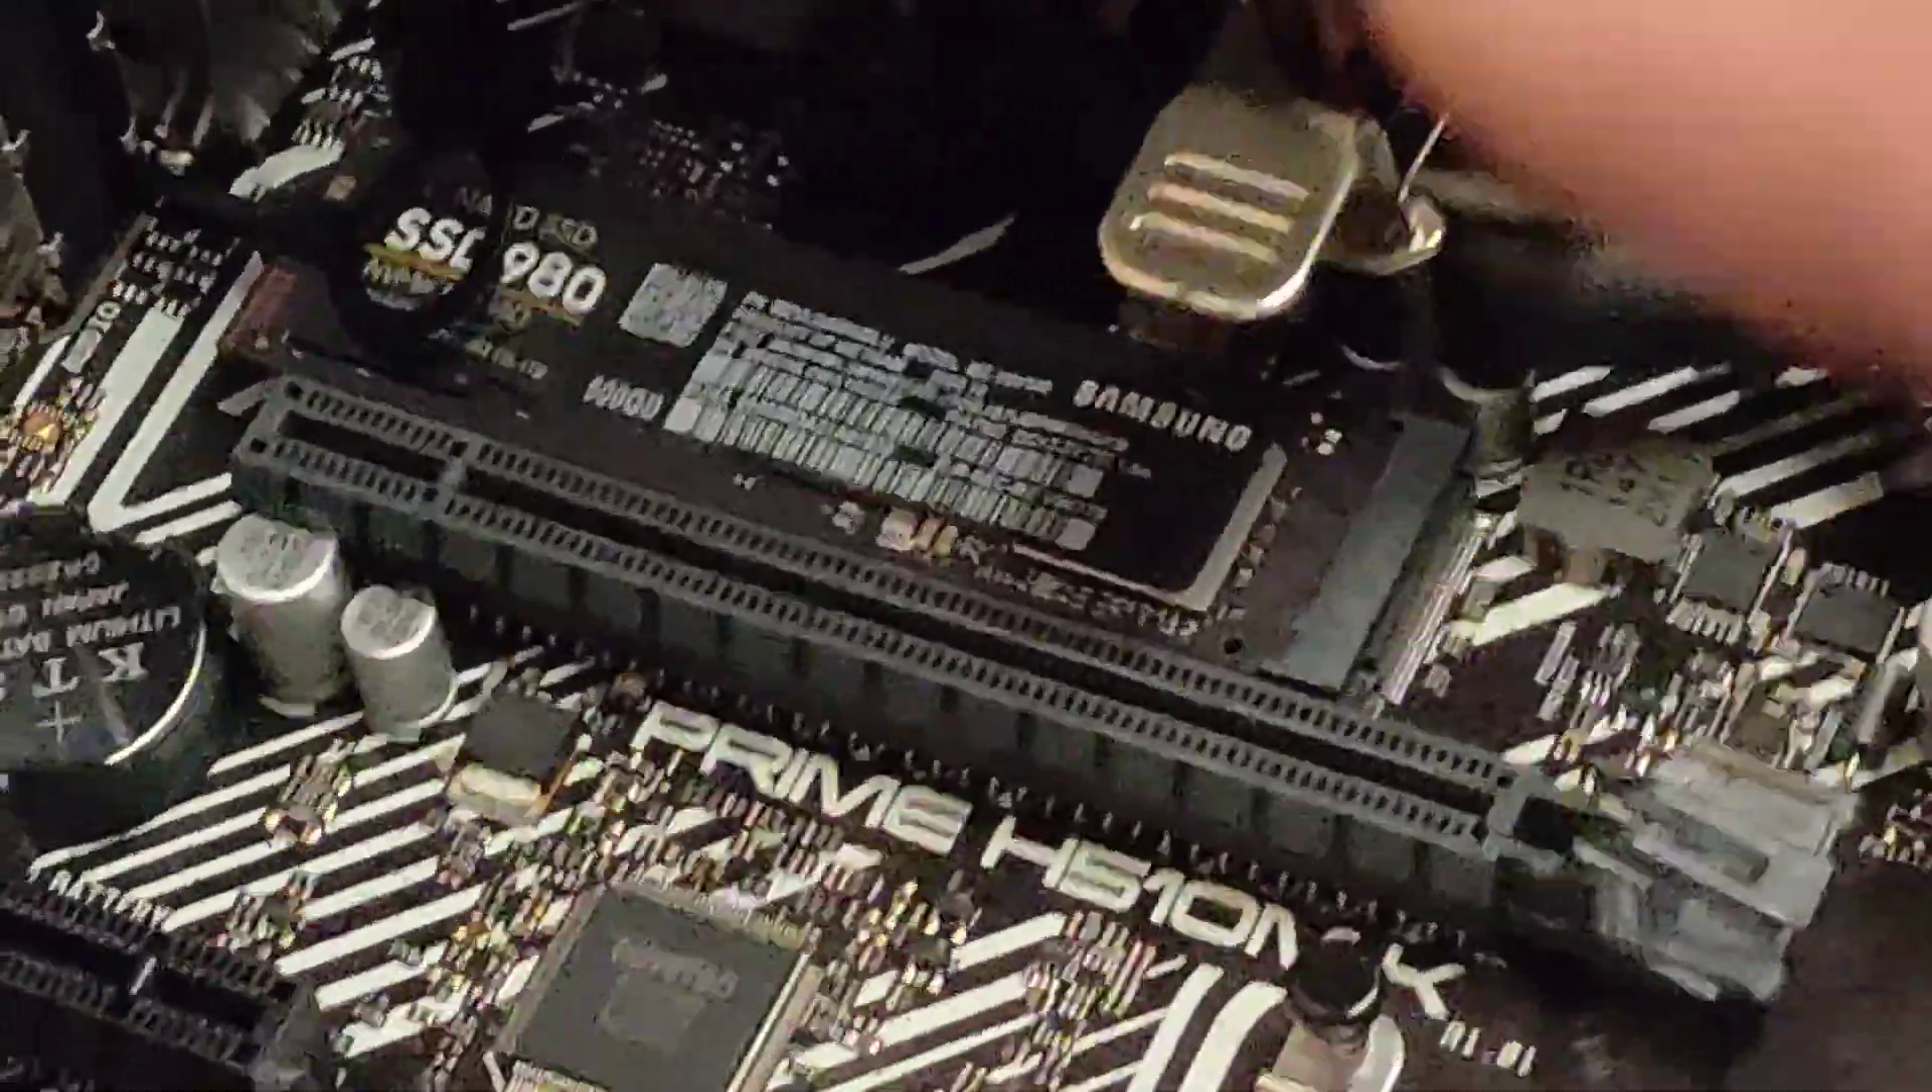So ayan, na-install na natin yung ating SSD sa ating motherboard na Prime Asus.